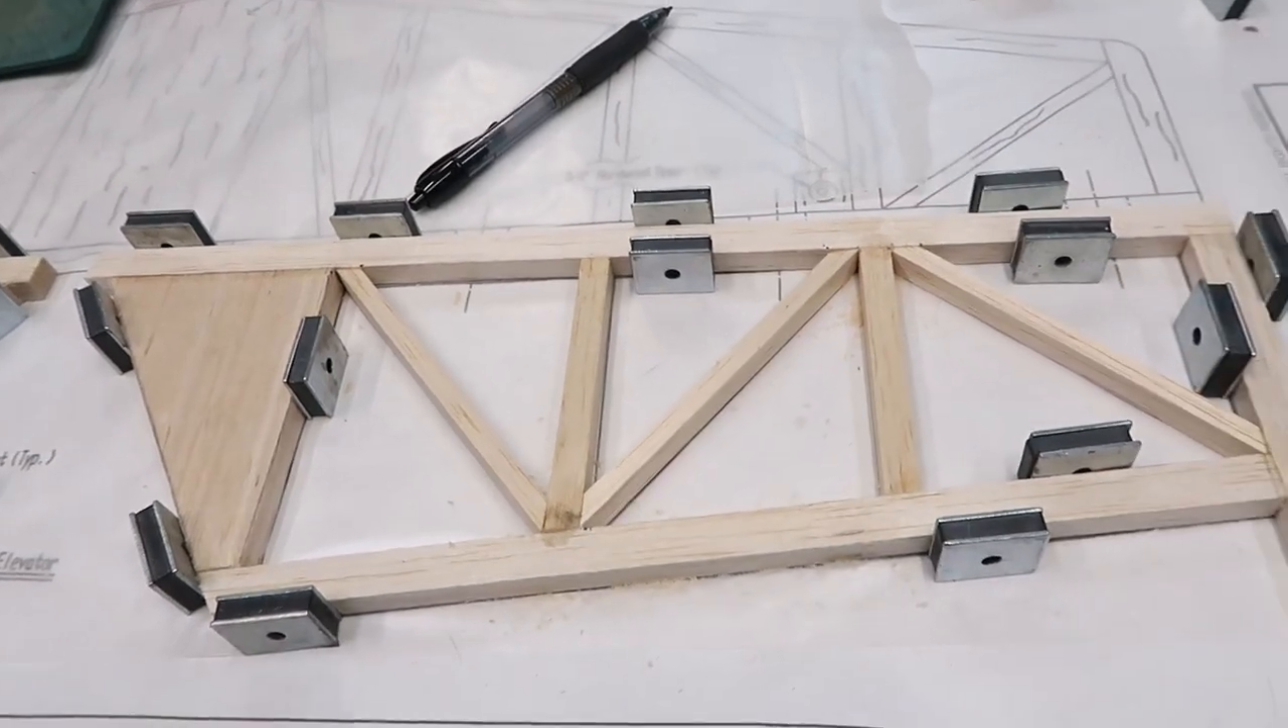All the joints have been put together. The cross braces are all in place as well as the verticals on each one of them. So at this point, uh, everything's glued in.